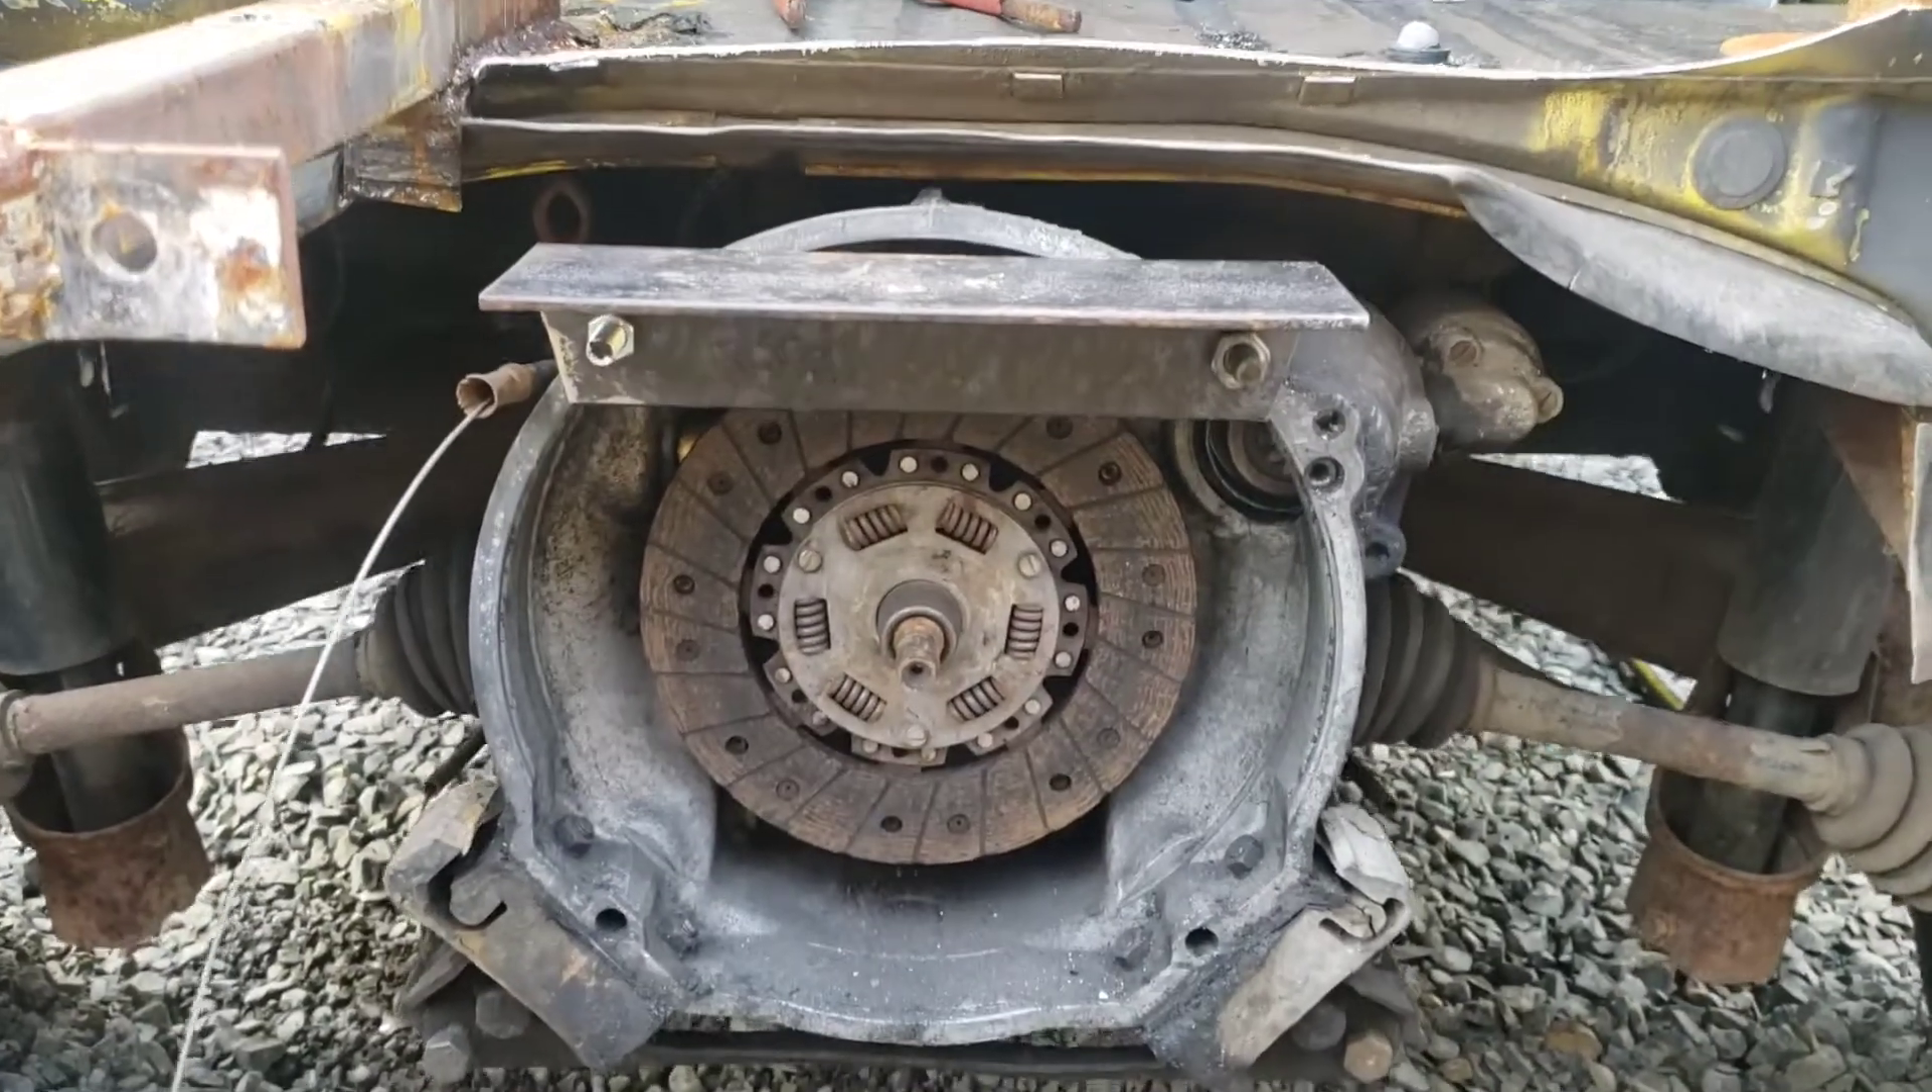So first I got that top plate bolted on there with the bolts that I got from the store and Wilco.